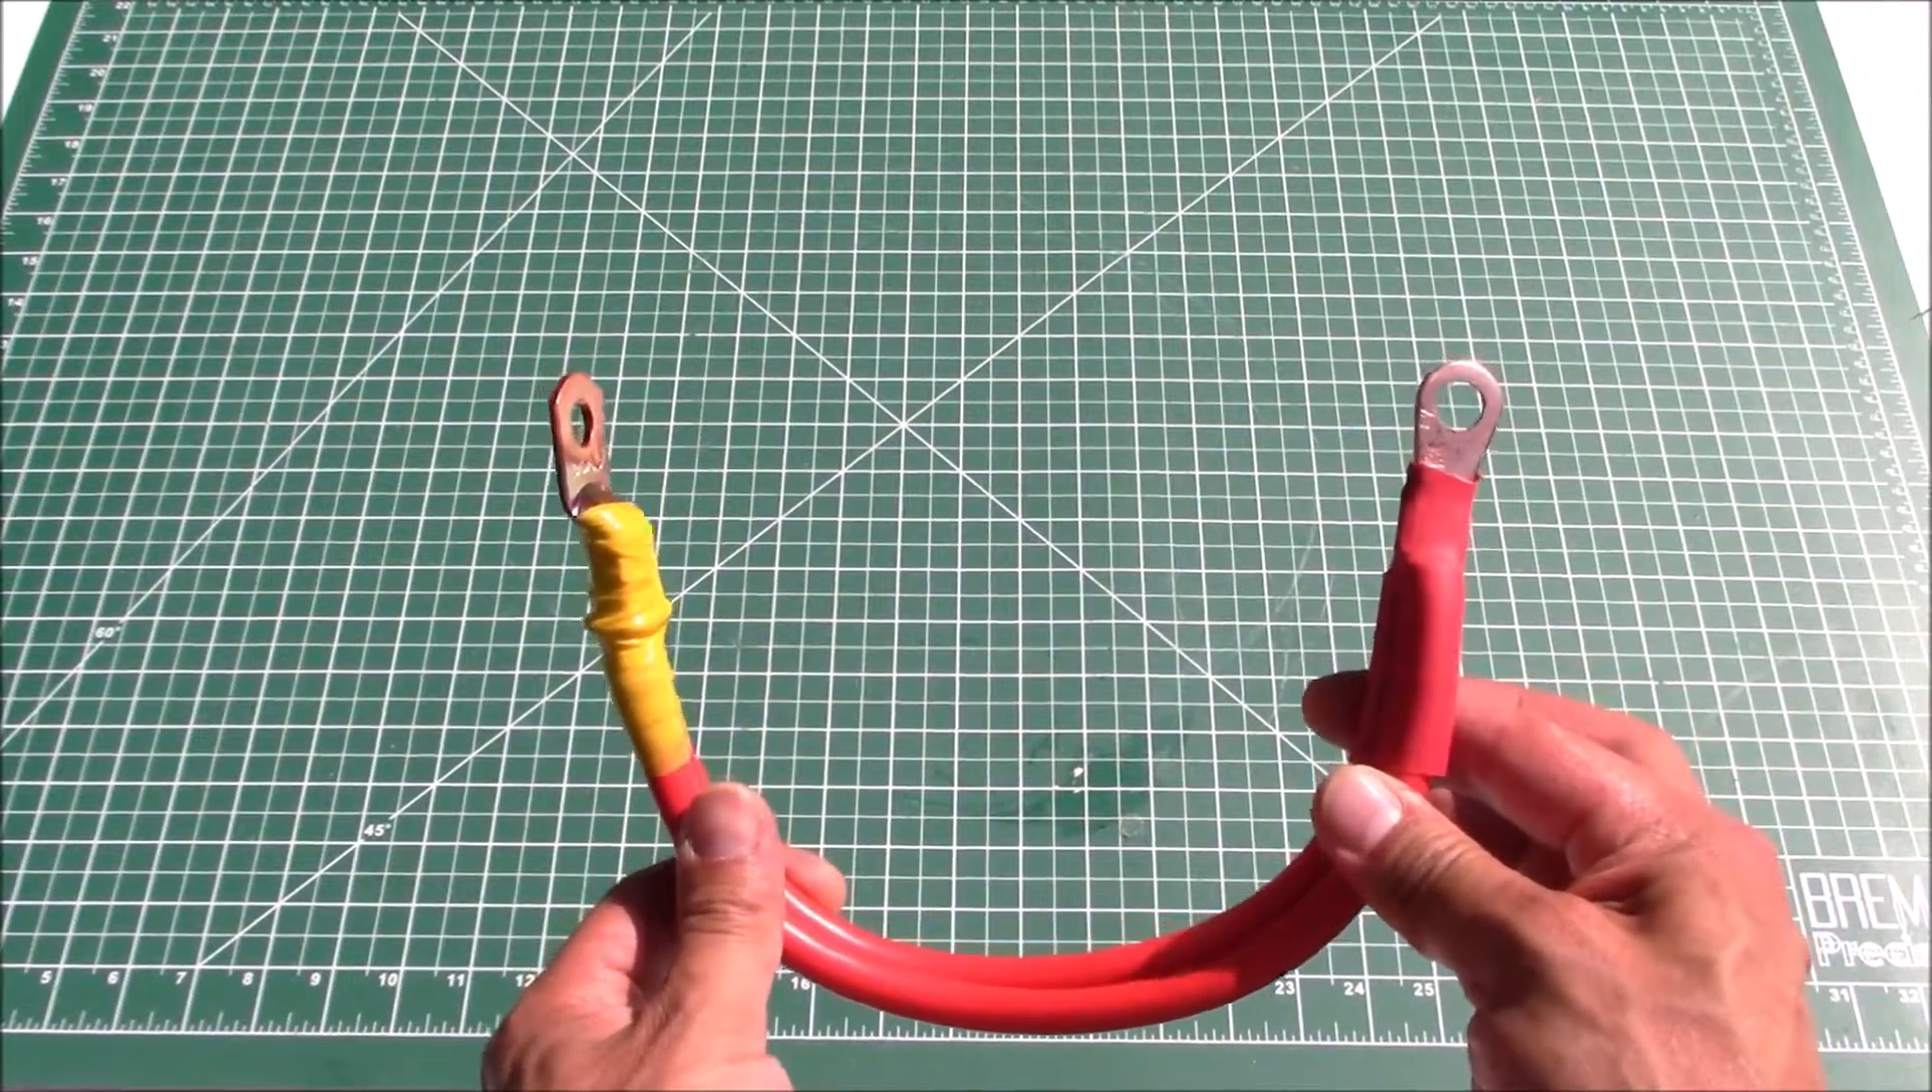All right so here you have it the finished product I think this is great I've got now terminals on both ends of this heavy duty battery cable so I can go ahead and now install this for my application.